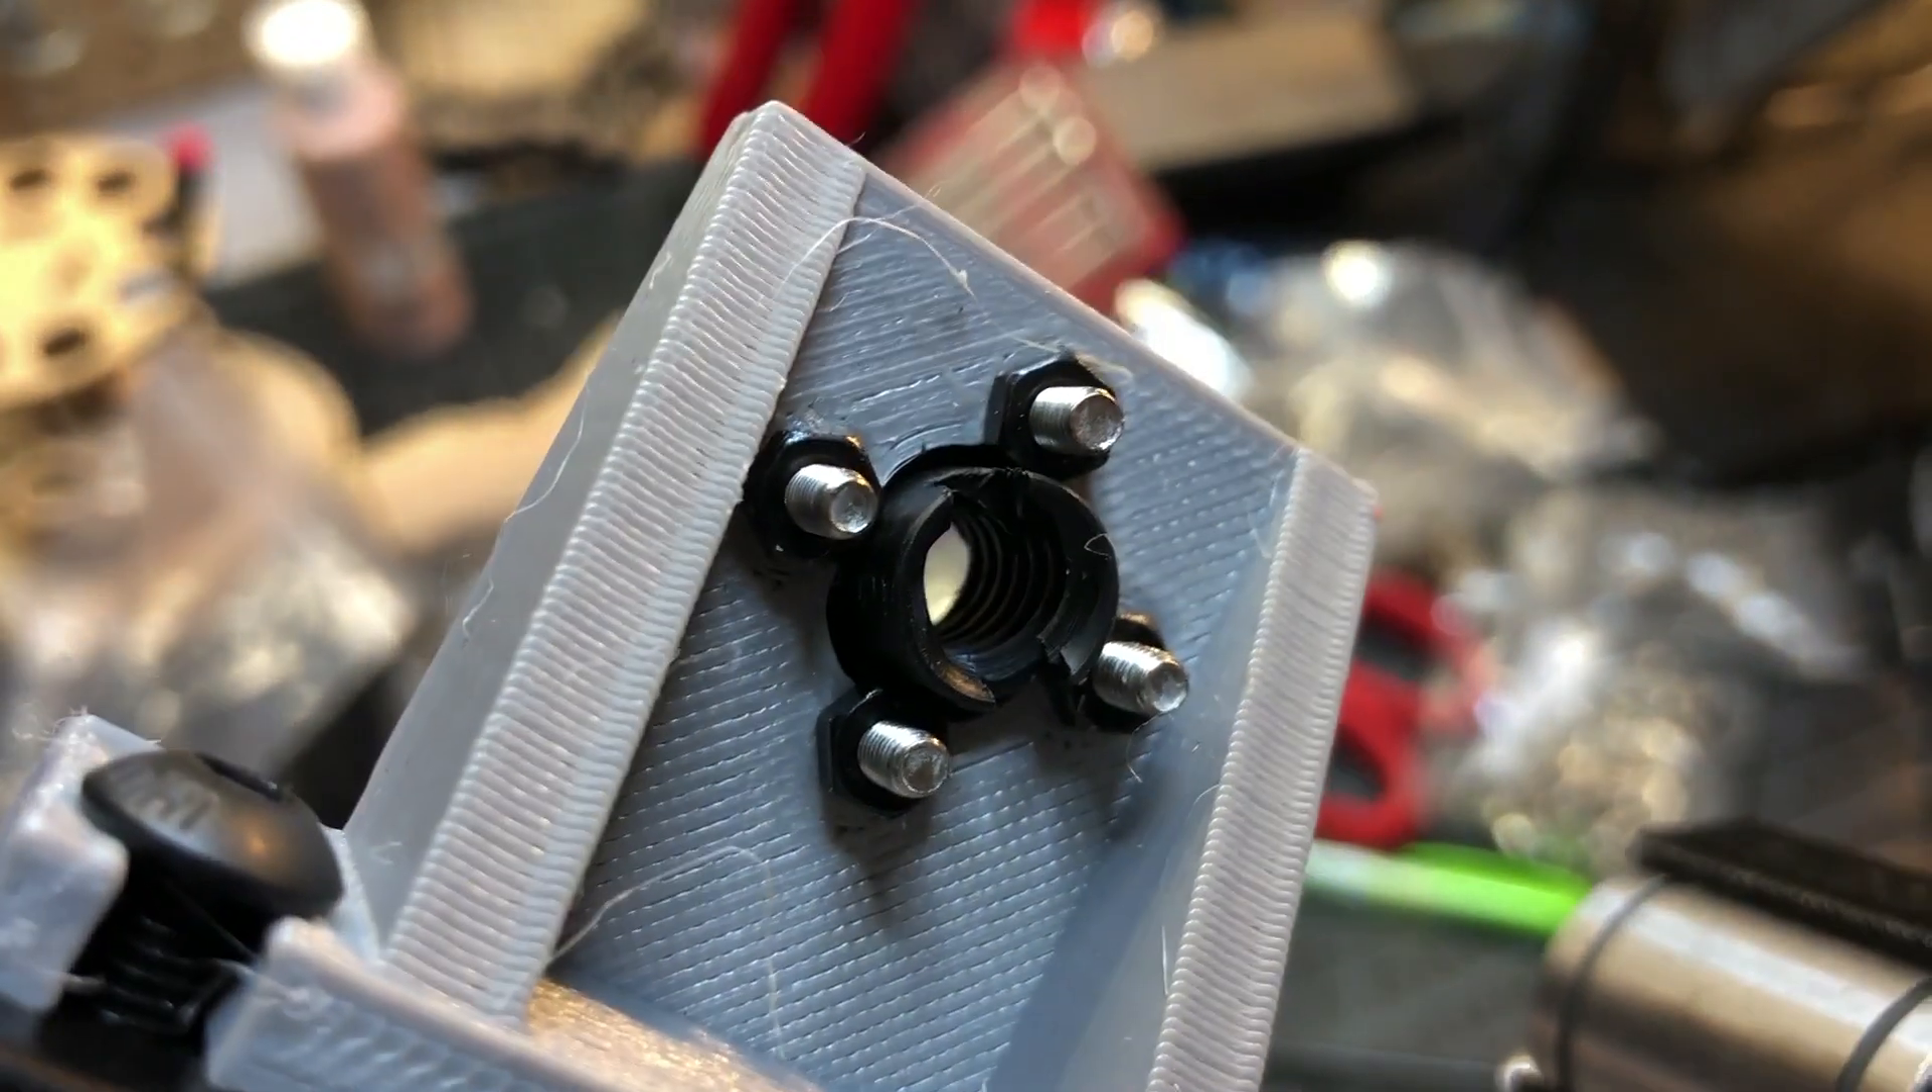Alright, I've got the nuts in and the screws in.